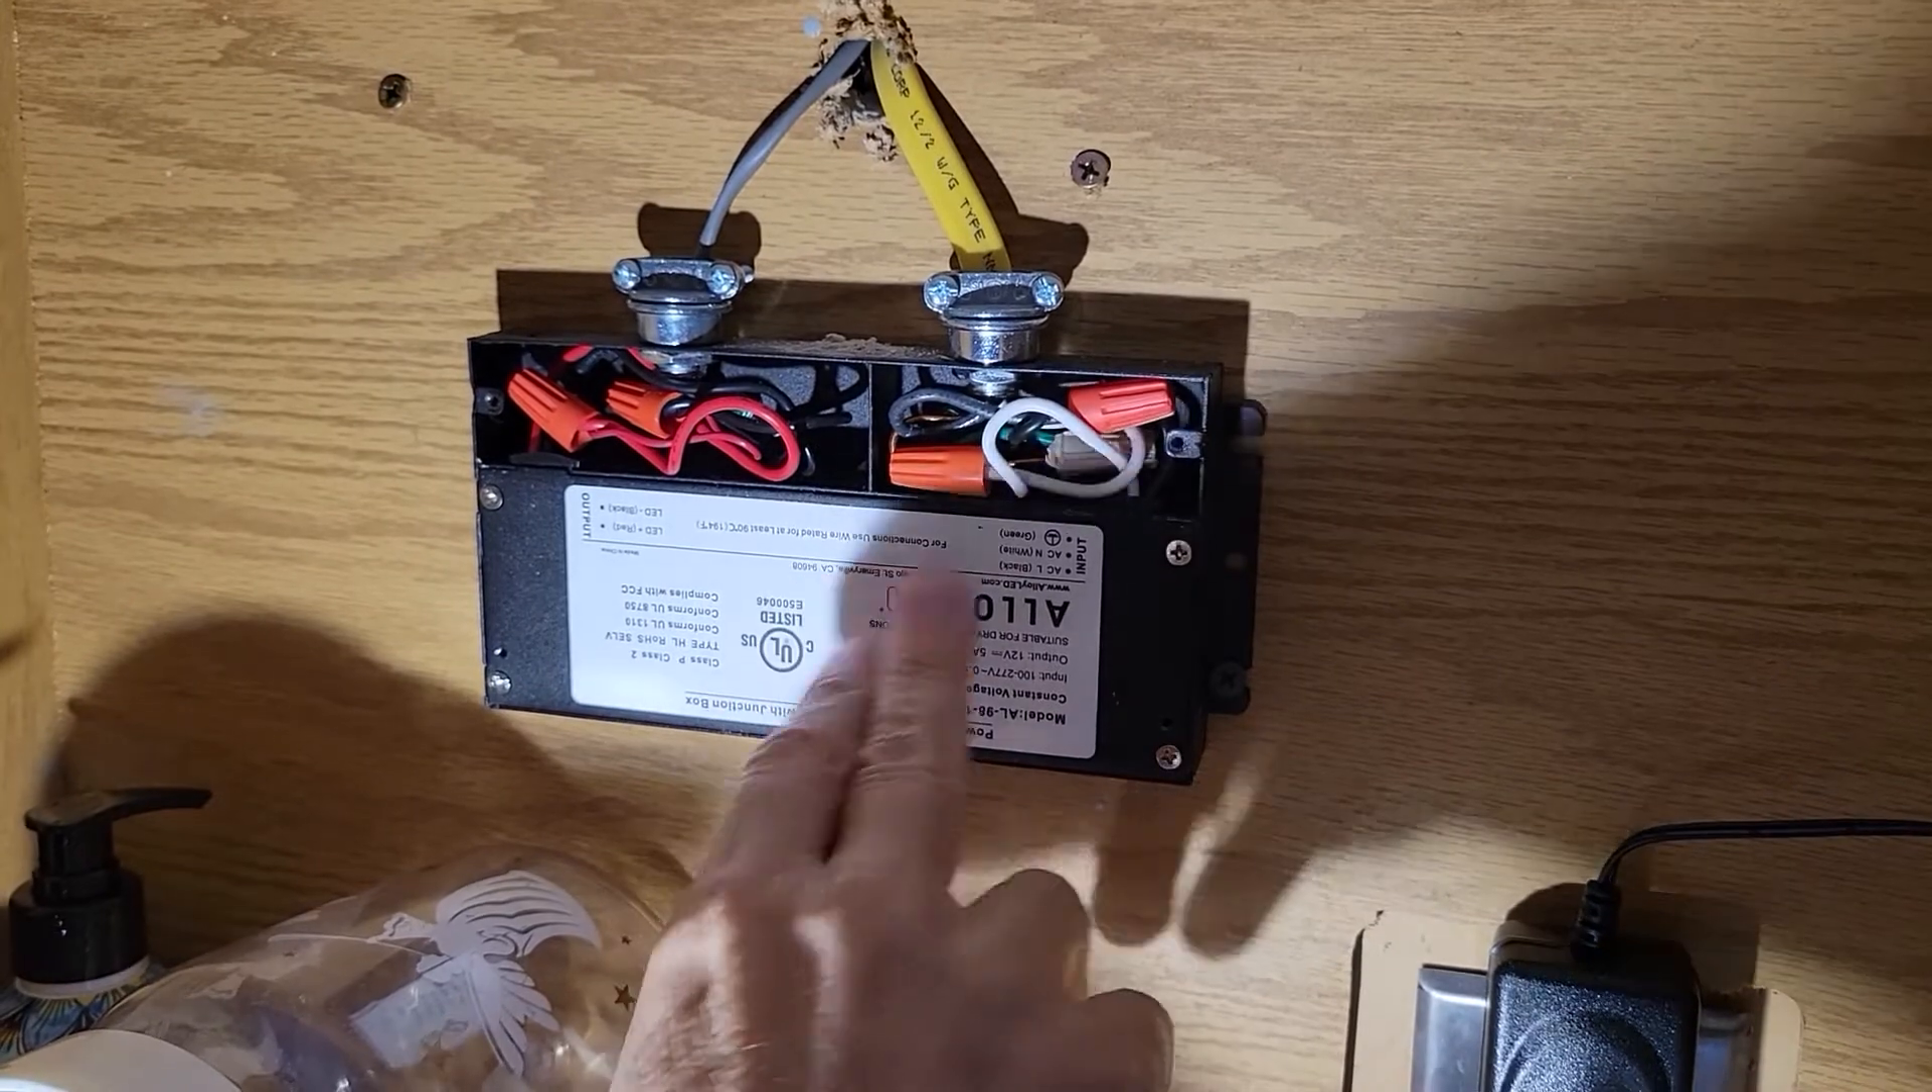And with the four screws removed, we take off the lid, and we see there's another panel here.